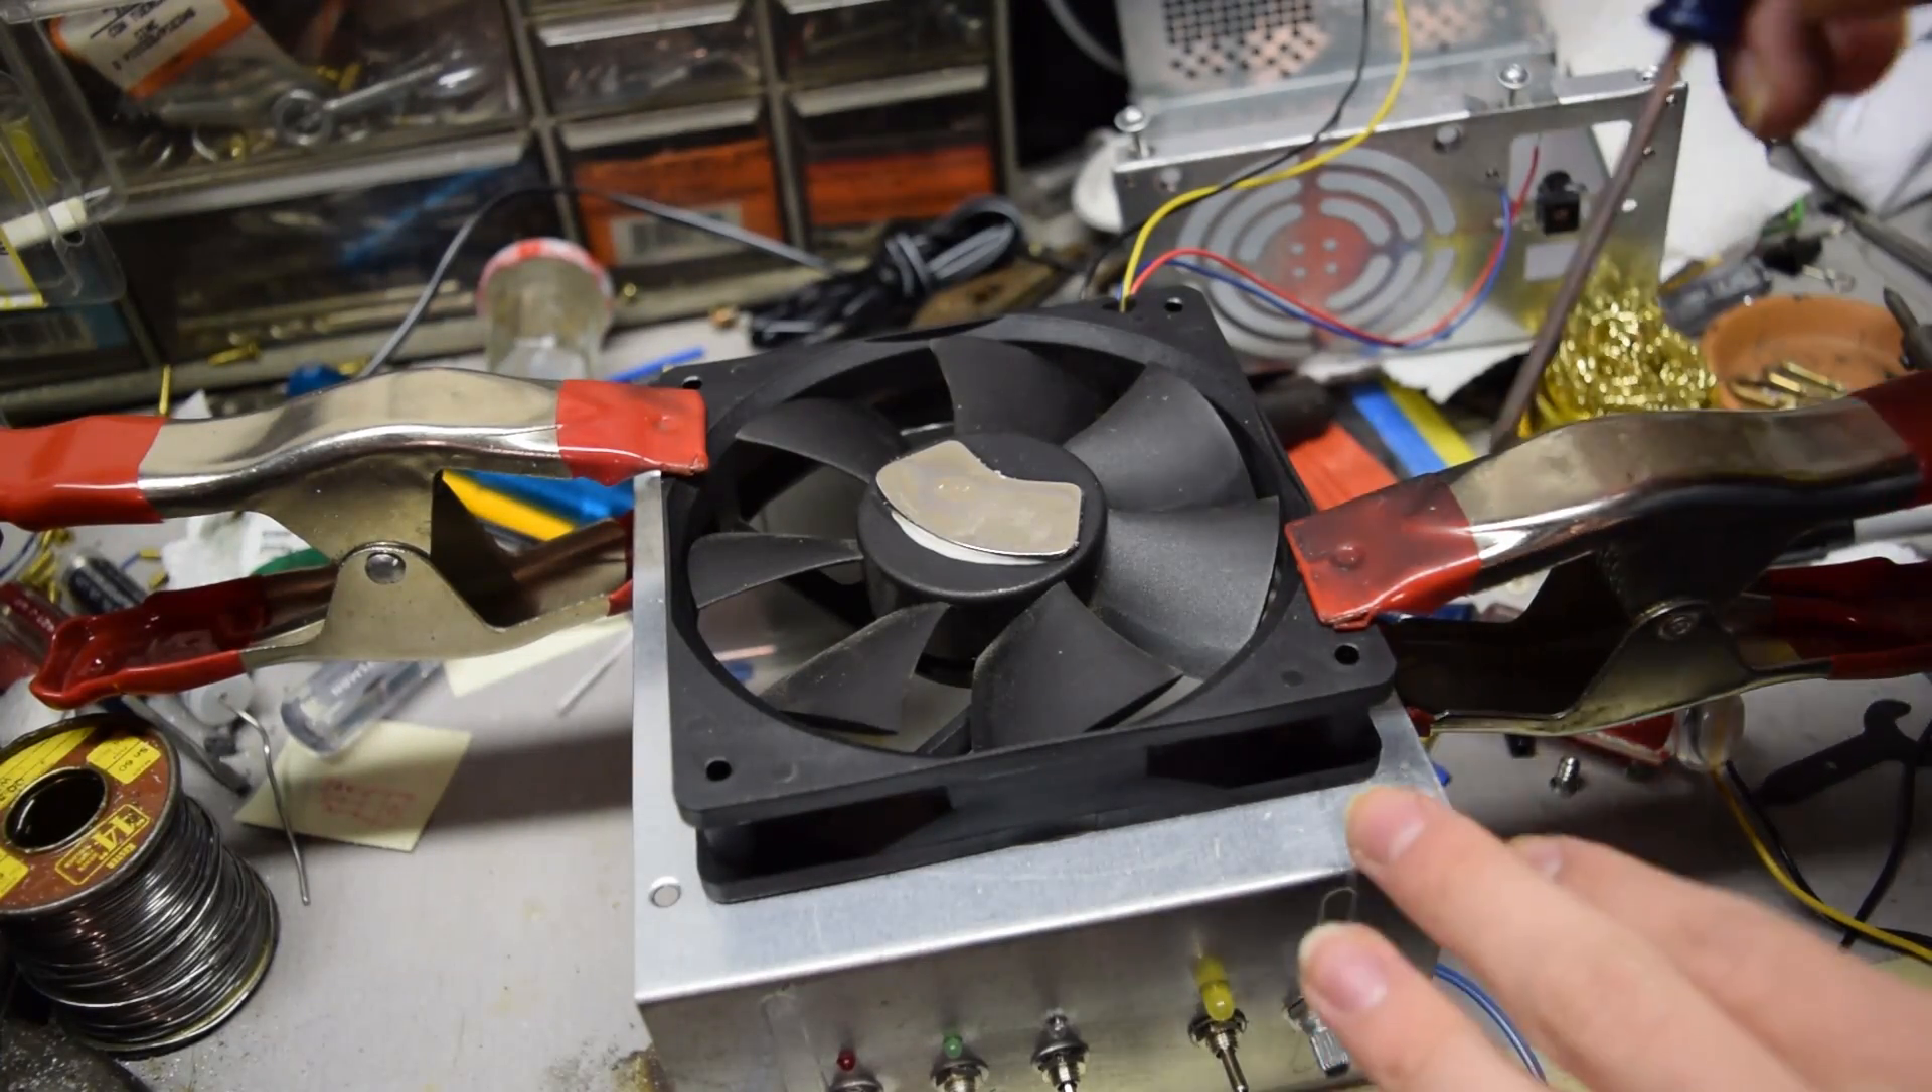So now I've lined up the fan and clamped it onto the casing so that it won't move.